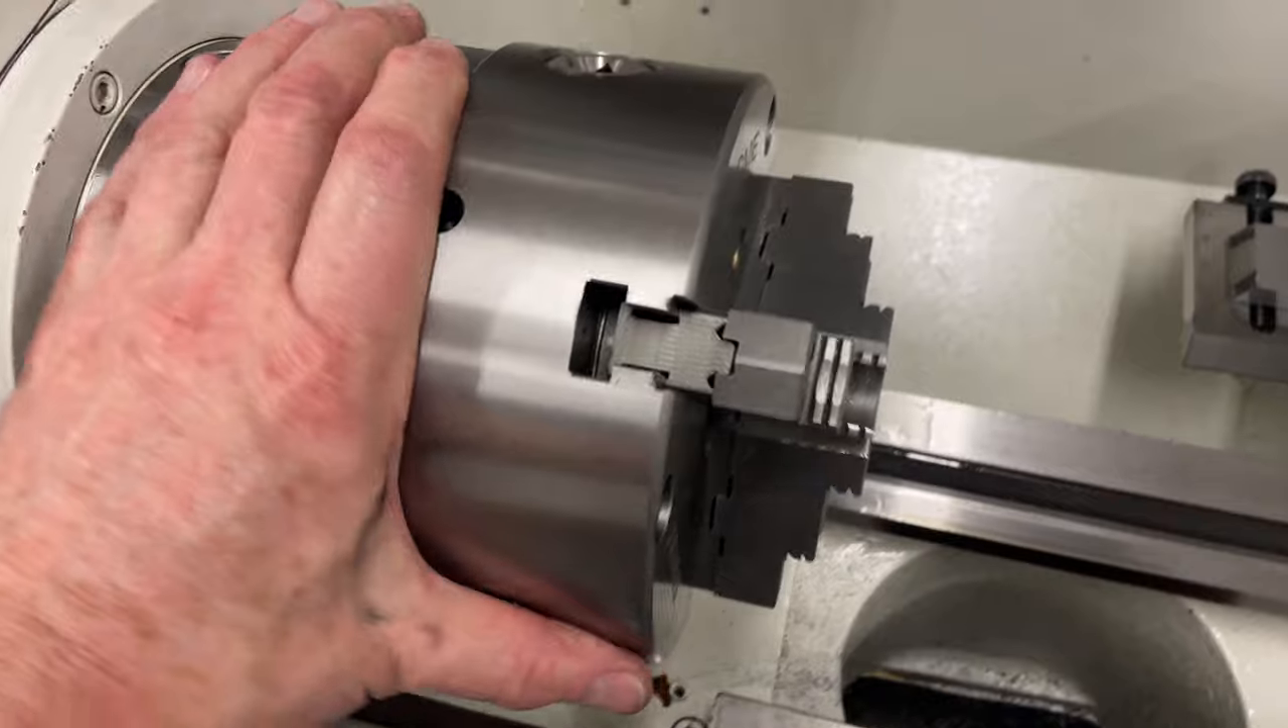I've got the chuck assembled up on the back plate and installed.